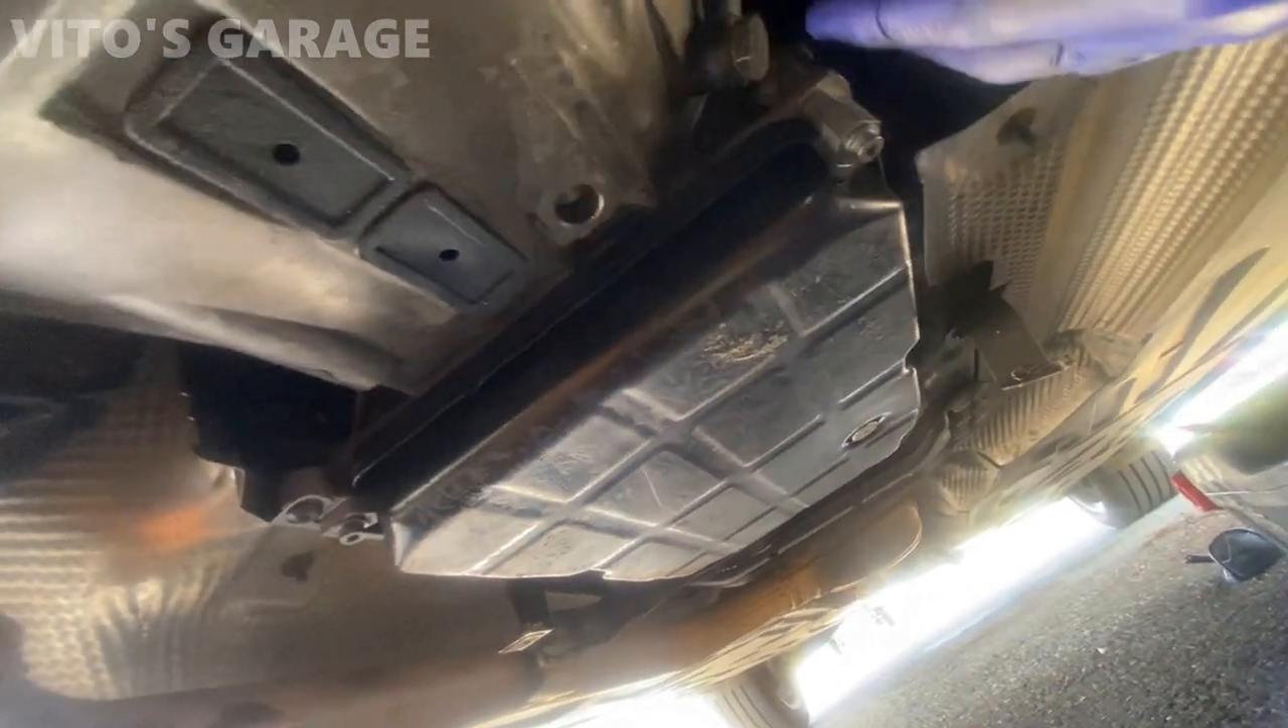All right transmission pan is all installed.